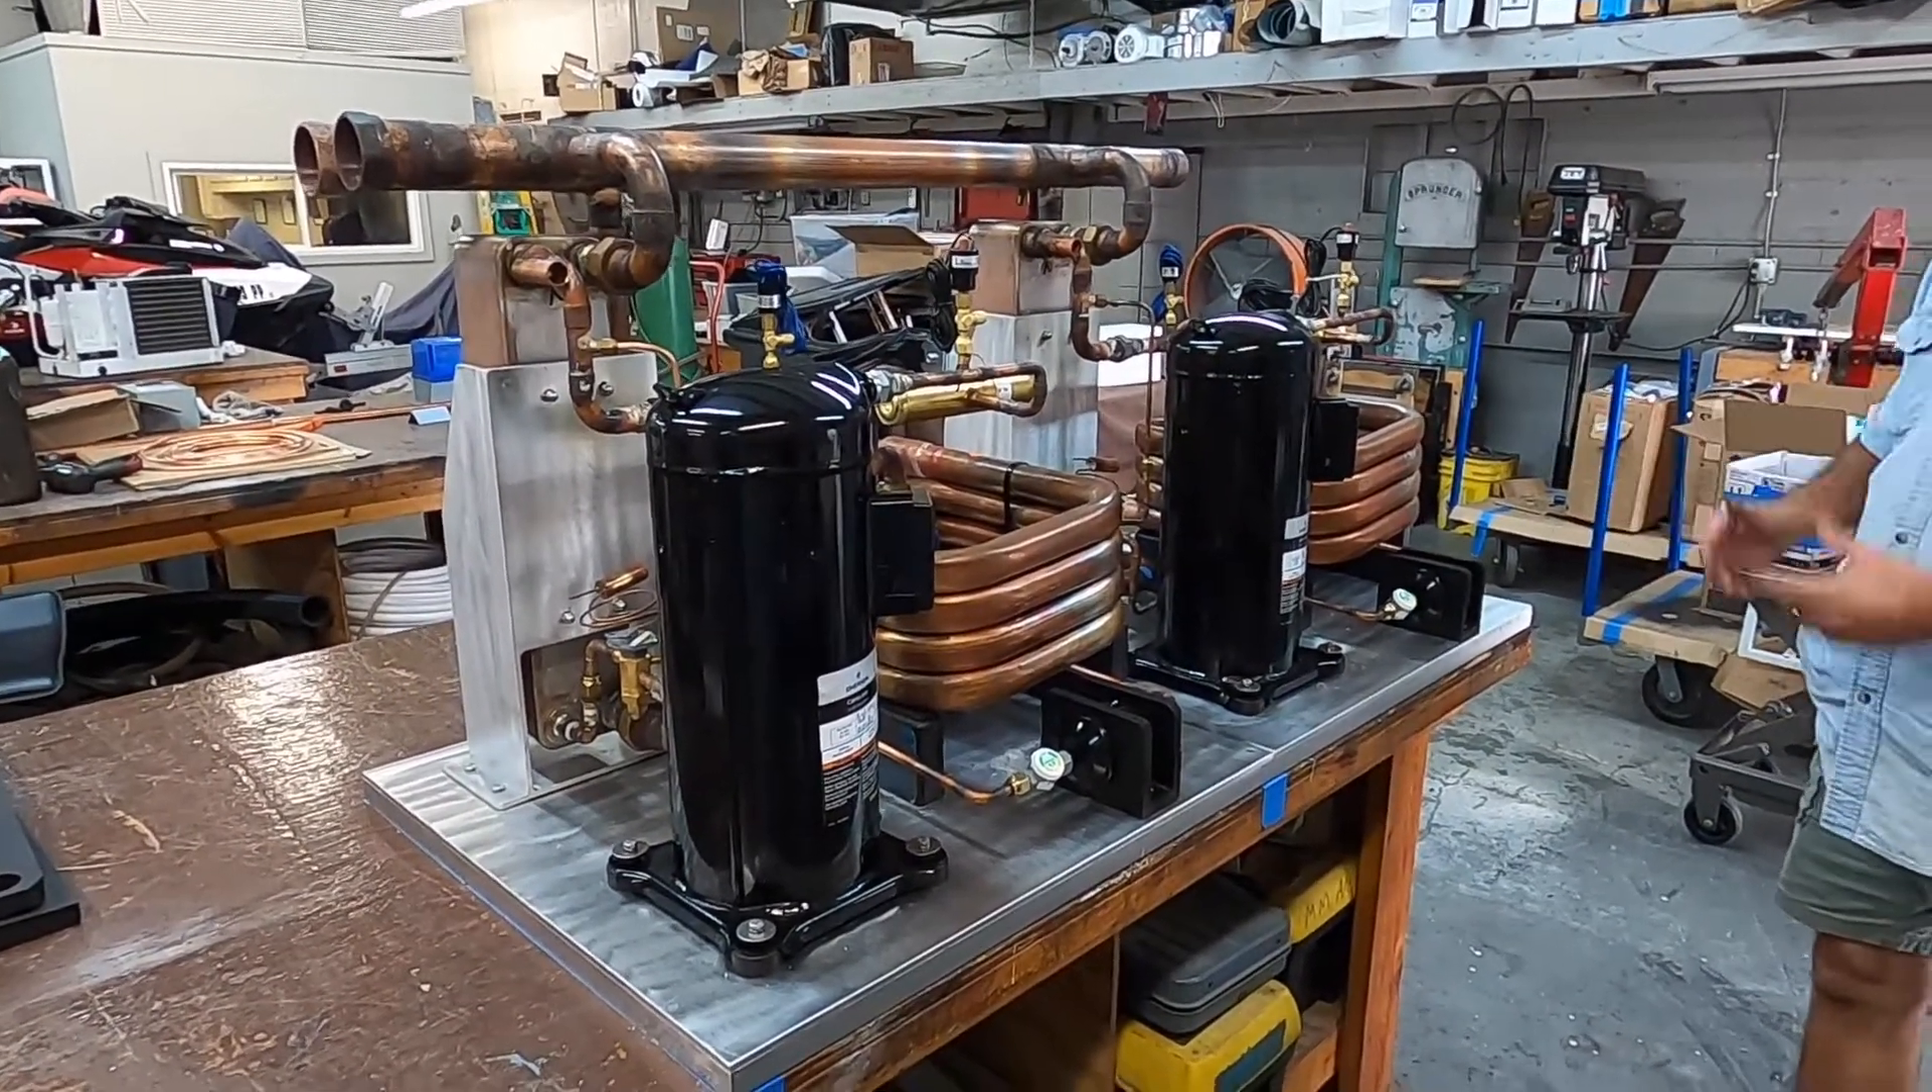So for the most part all the refrigerant lines and the fresh water lines are established.